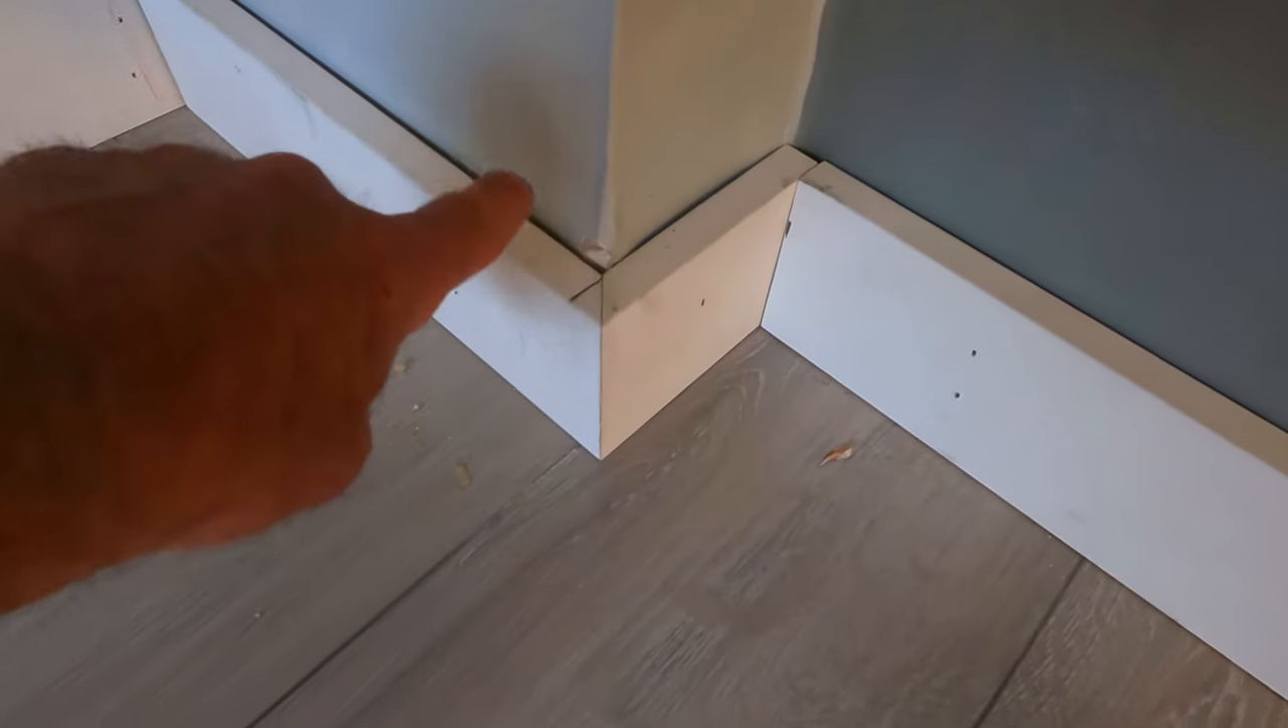The miters there, absolutely perfect.